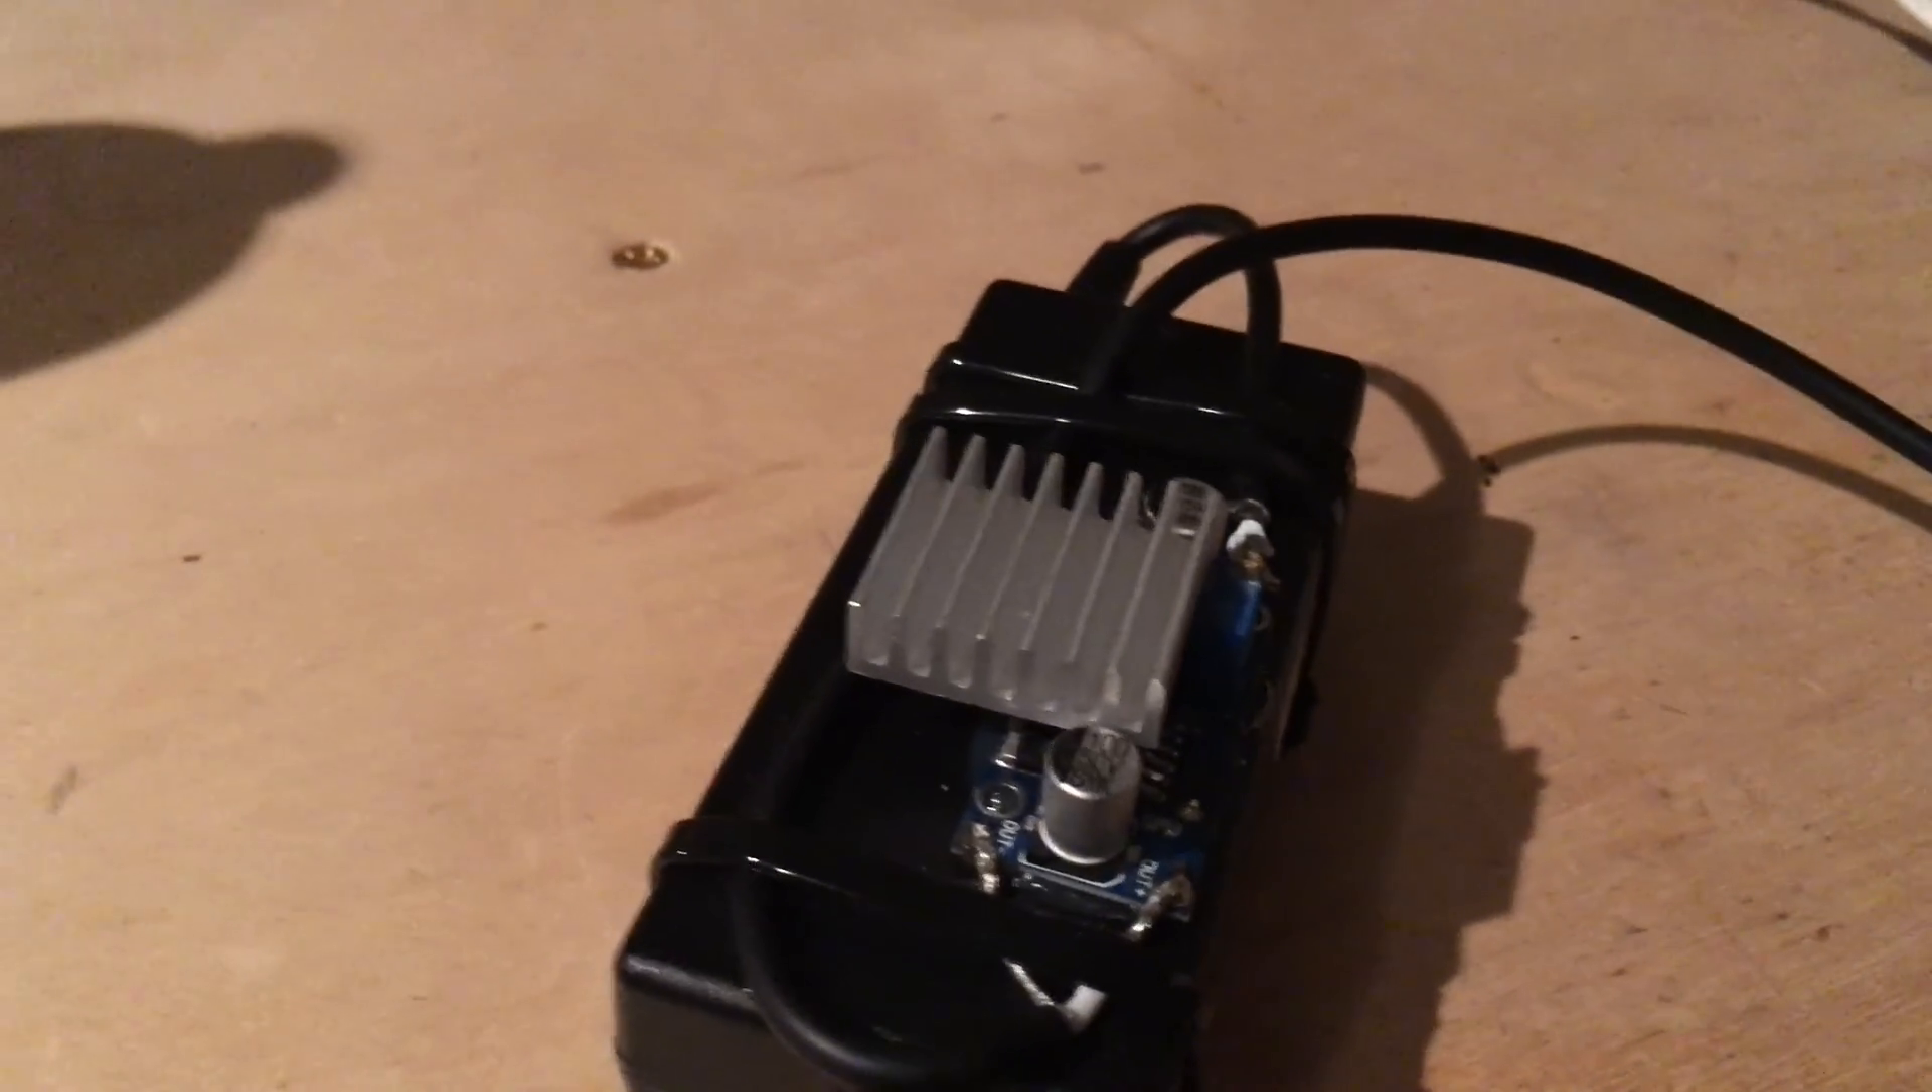If you see here, the DC to DC converter has been hot glued and zip tied to the top of the power supply.